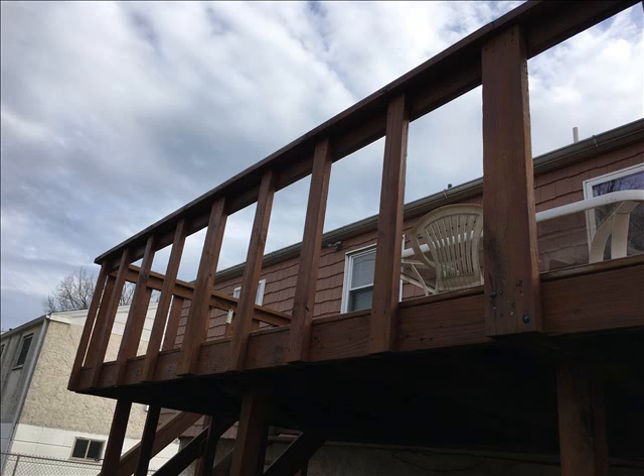Things would have to be carriage bolted in, not screwed in, and clearly the spacing in between the rails is not adequate.